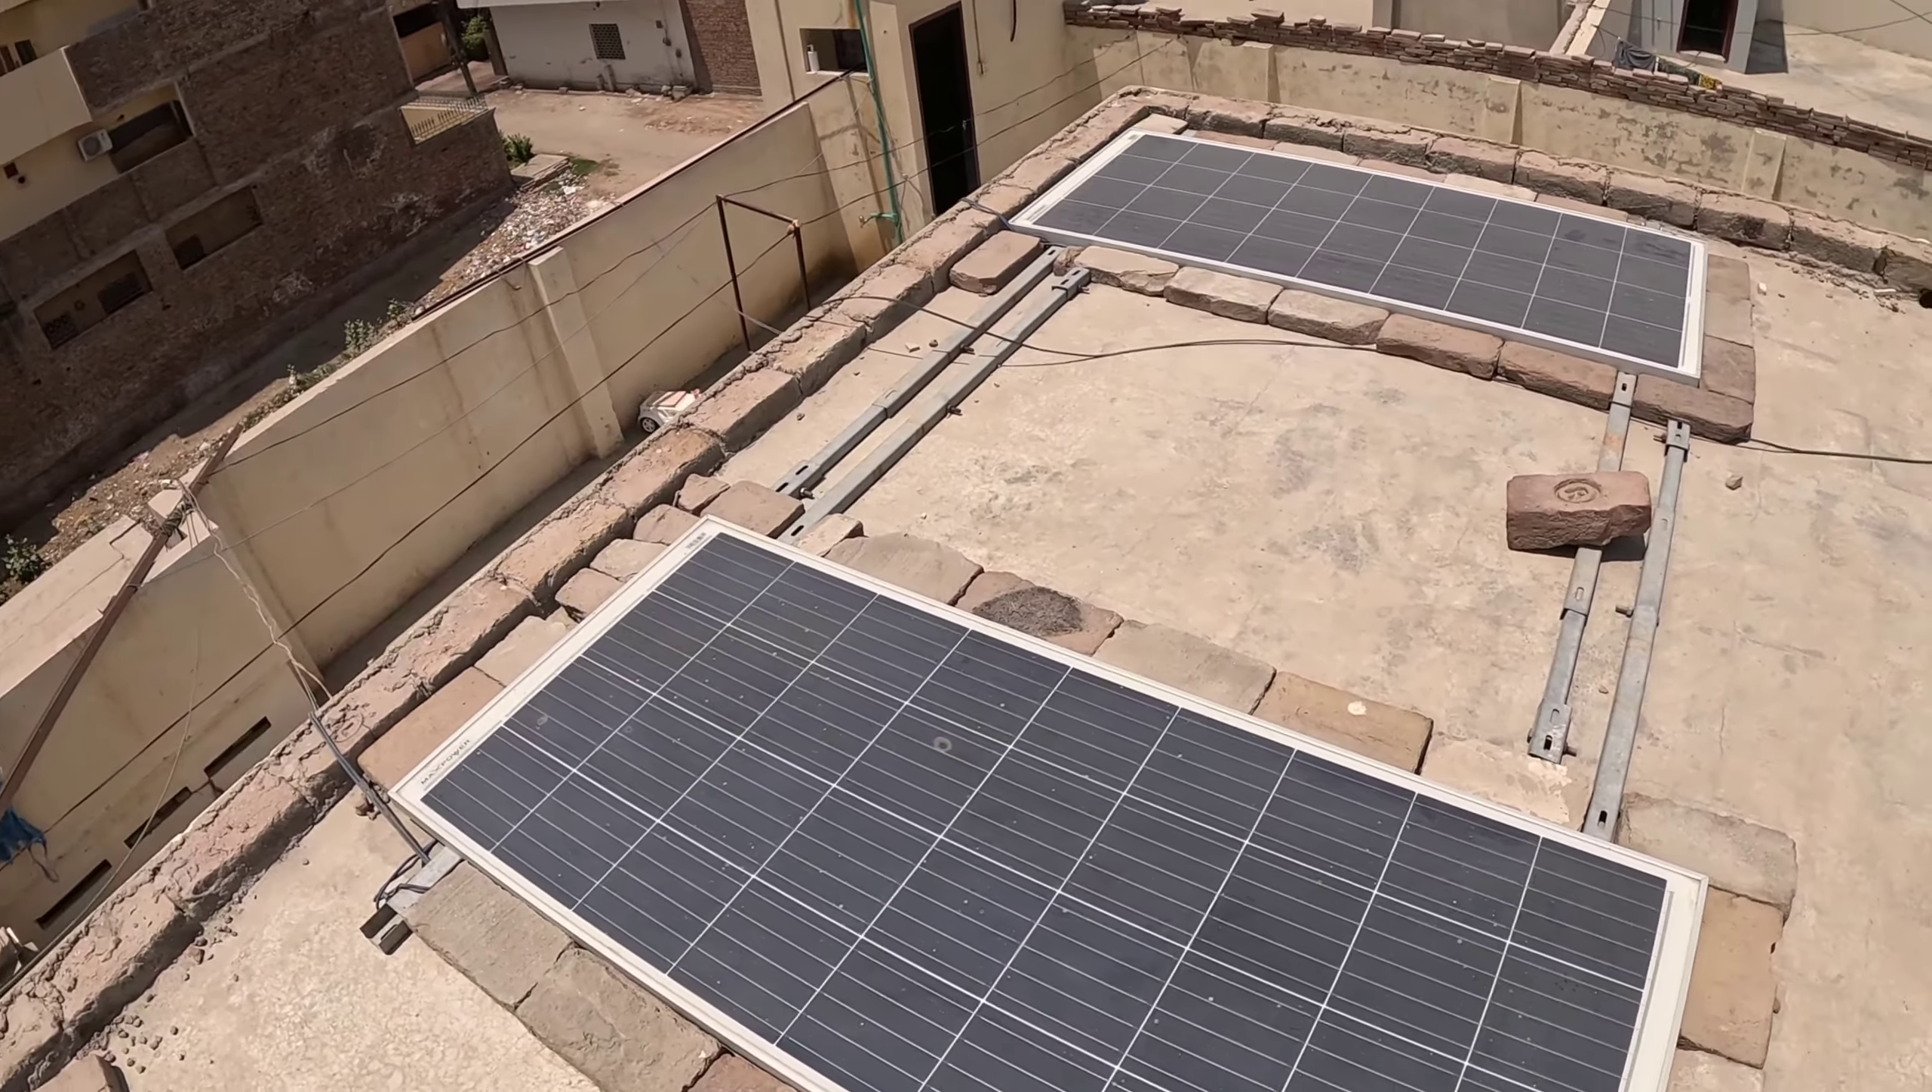ایک یہ سولر پینل لگا ہوا ہے اور ایک یہ لگا ہوا ہے۔